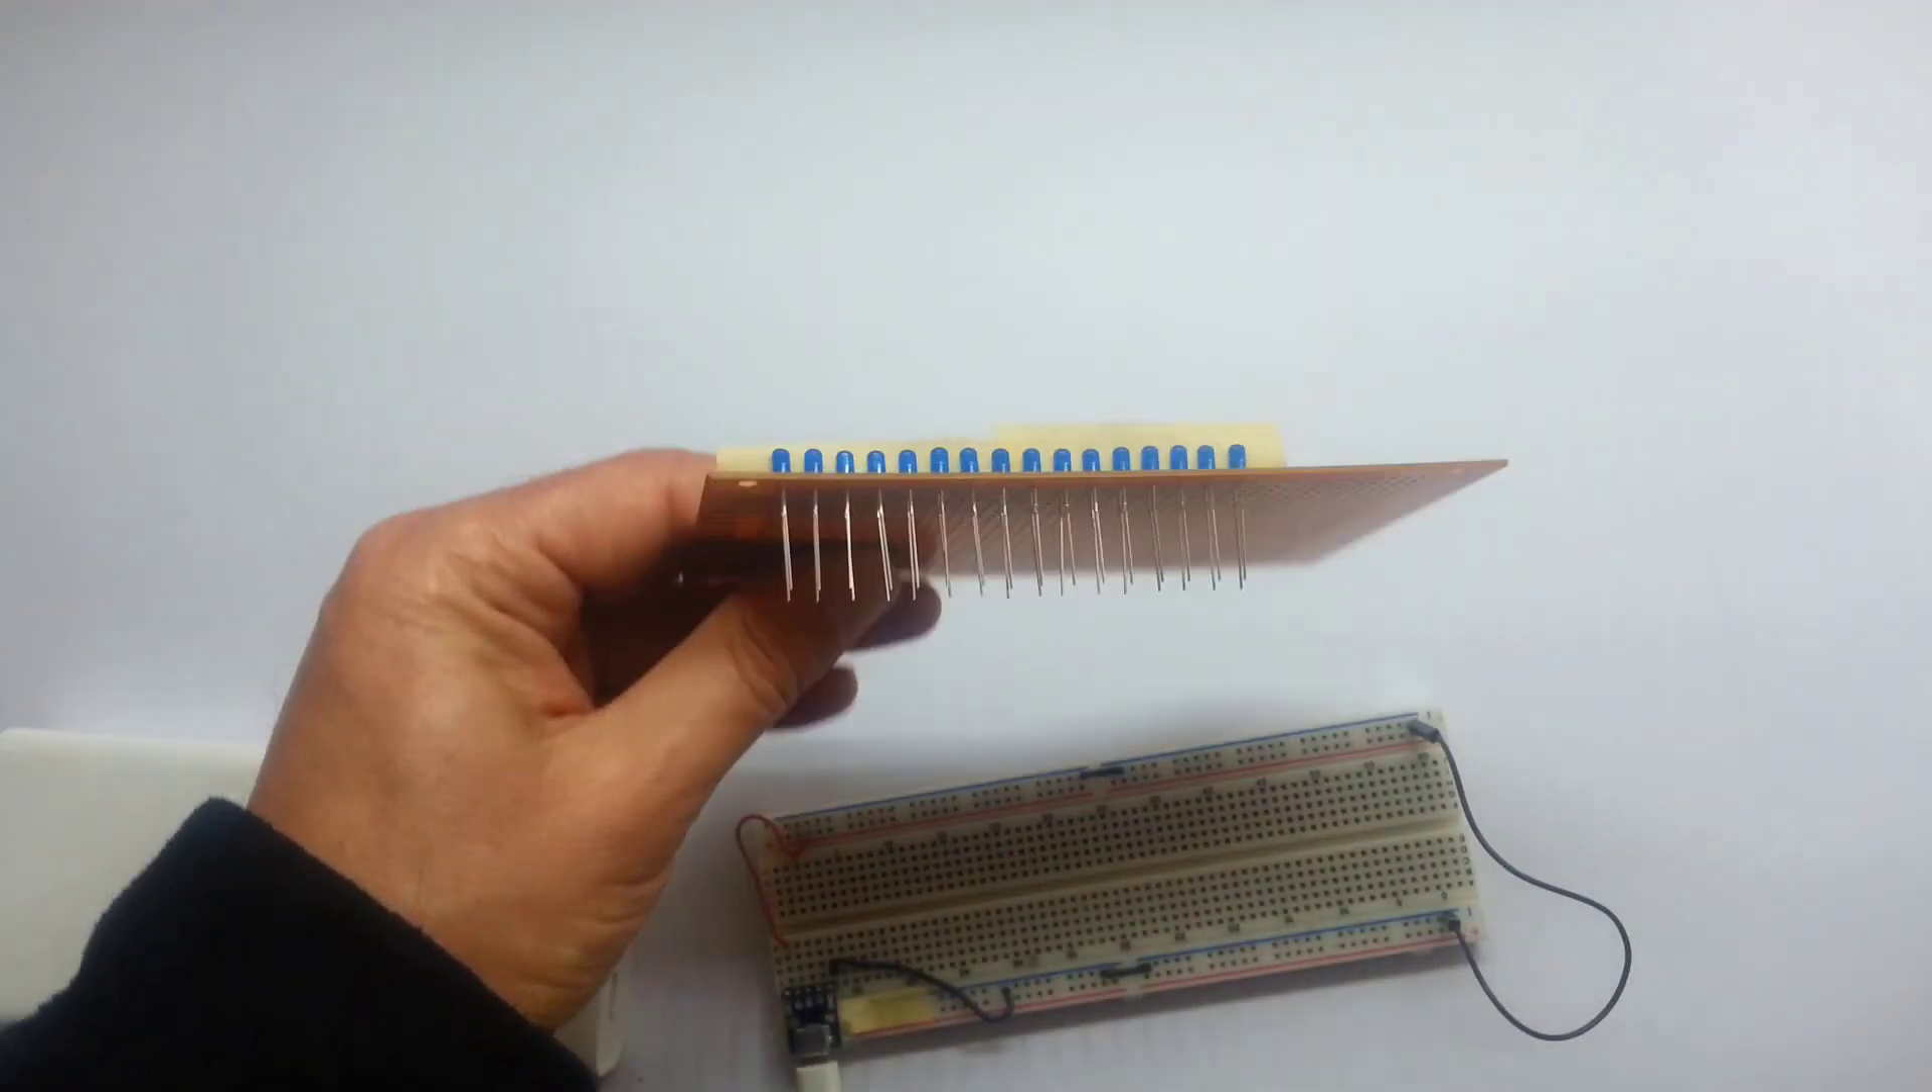So, yes, I do have 16 LEDs in place.